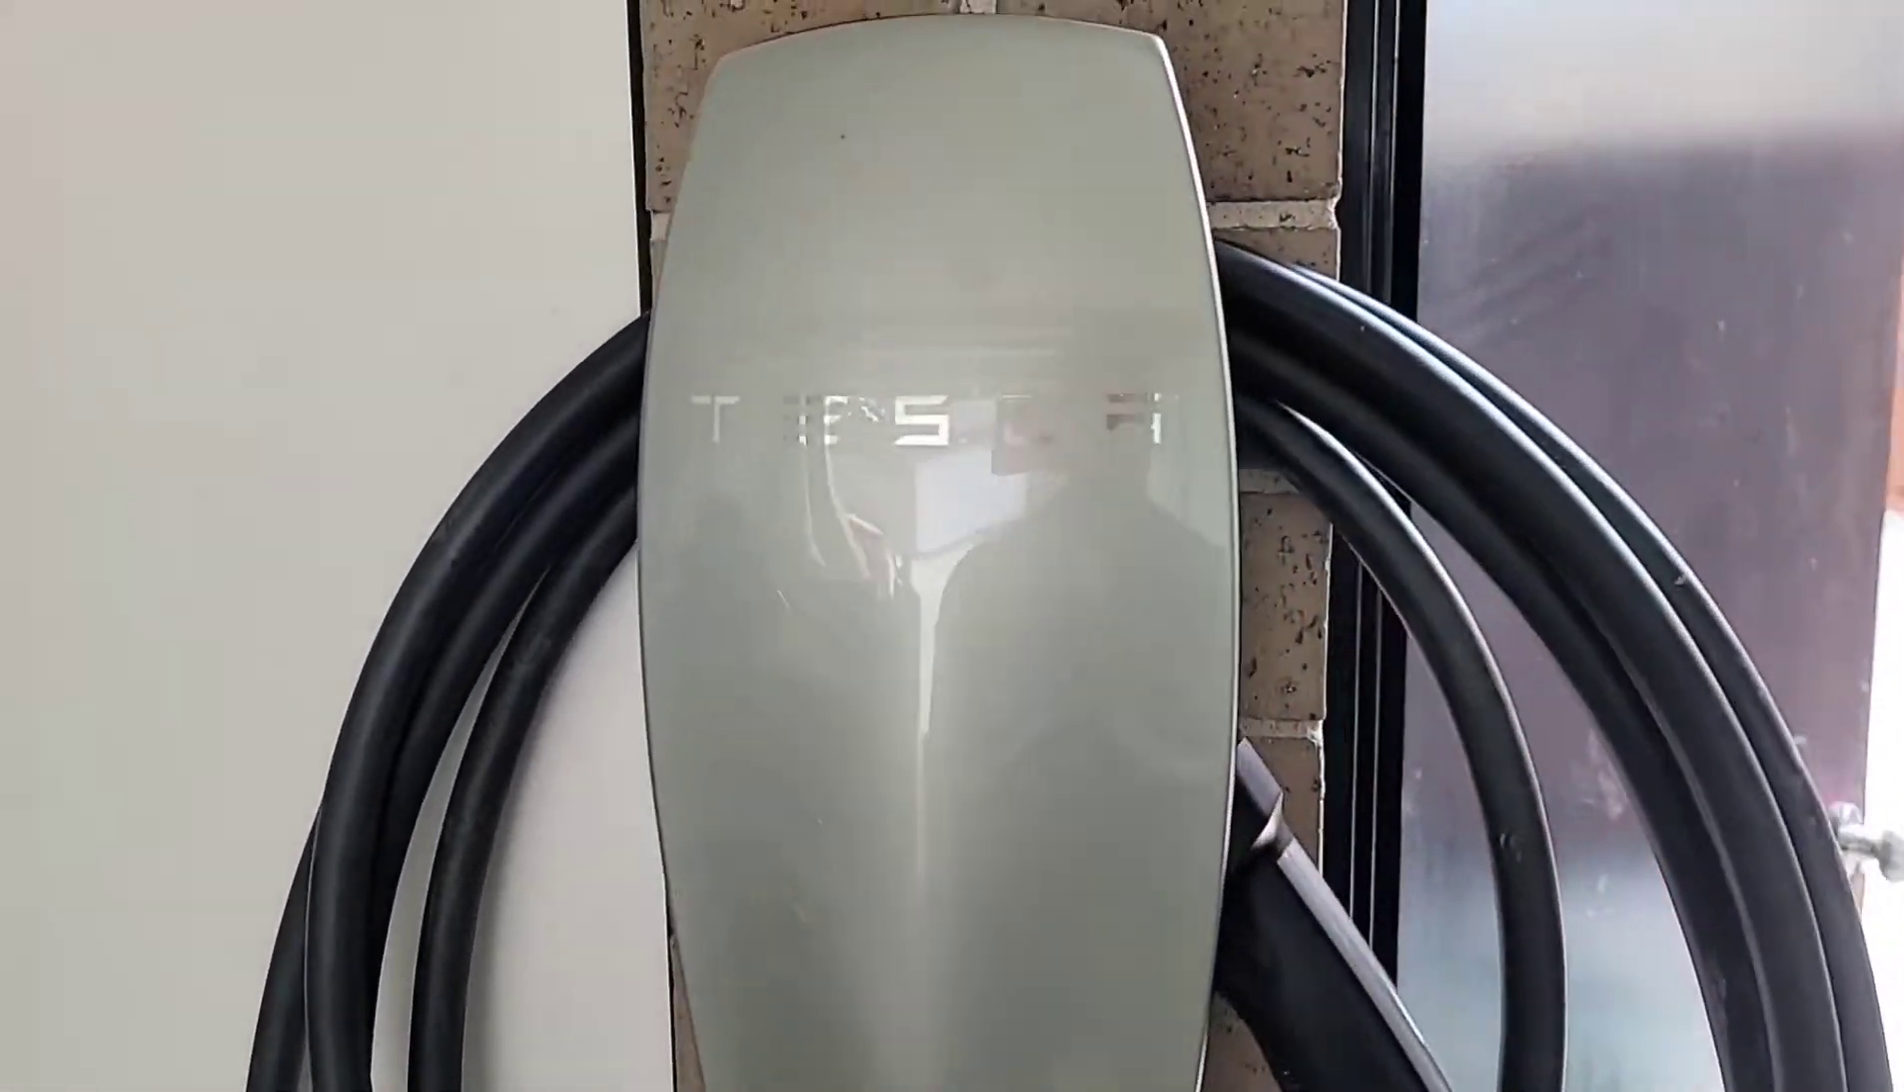And that is the installation of the actual charging unit complete.